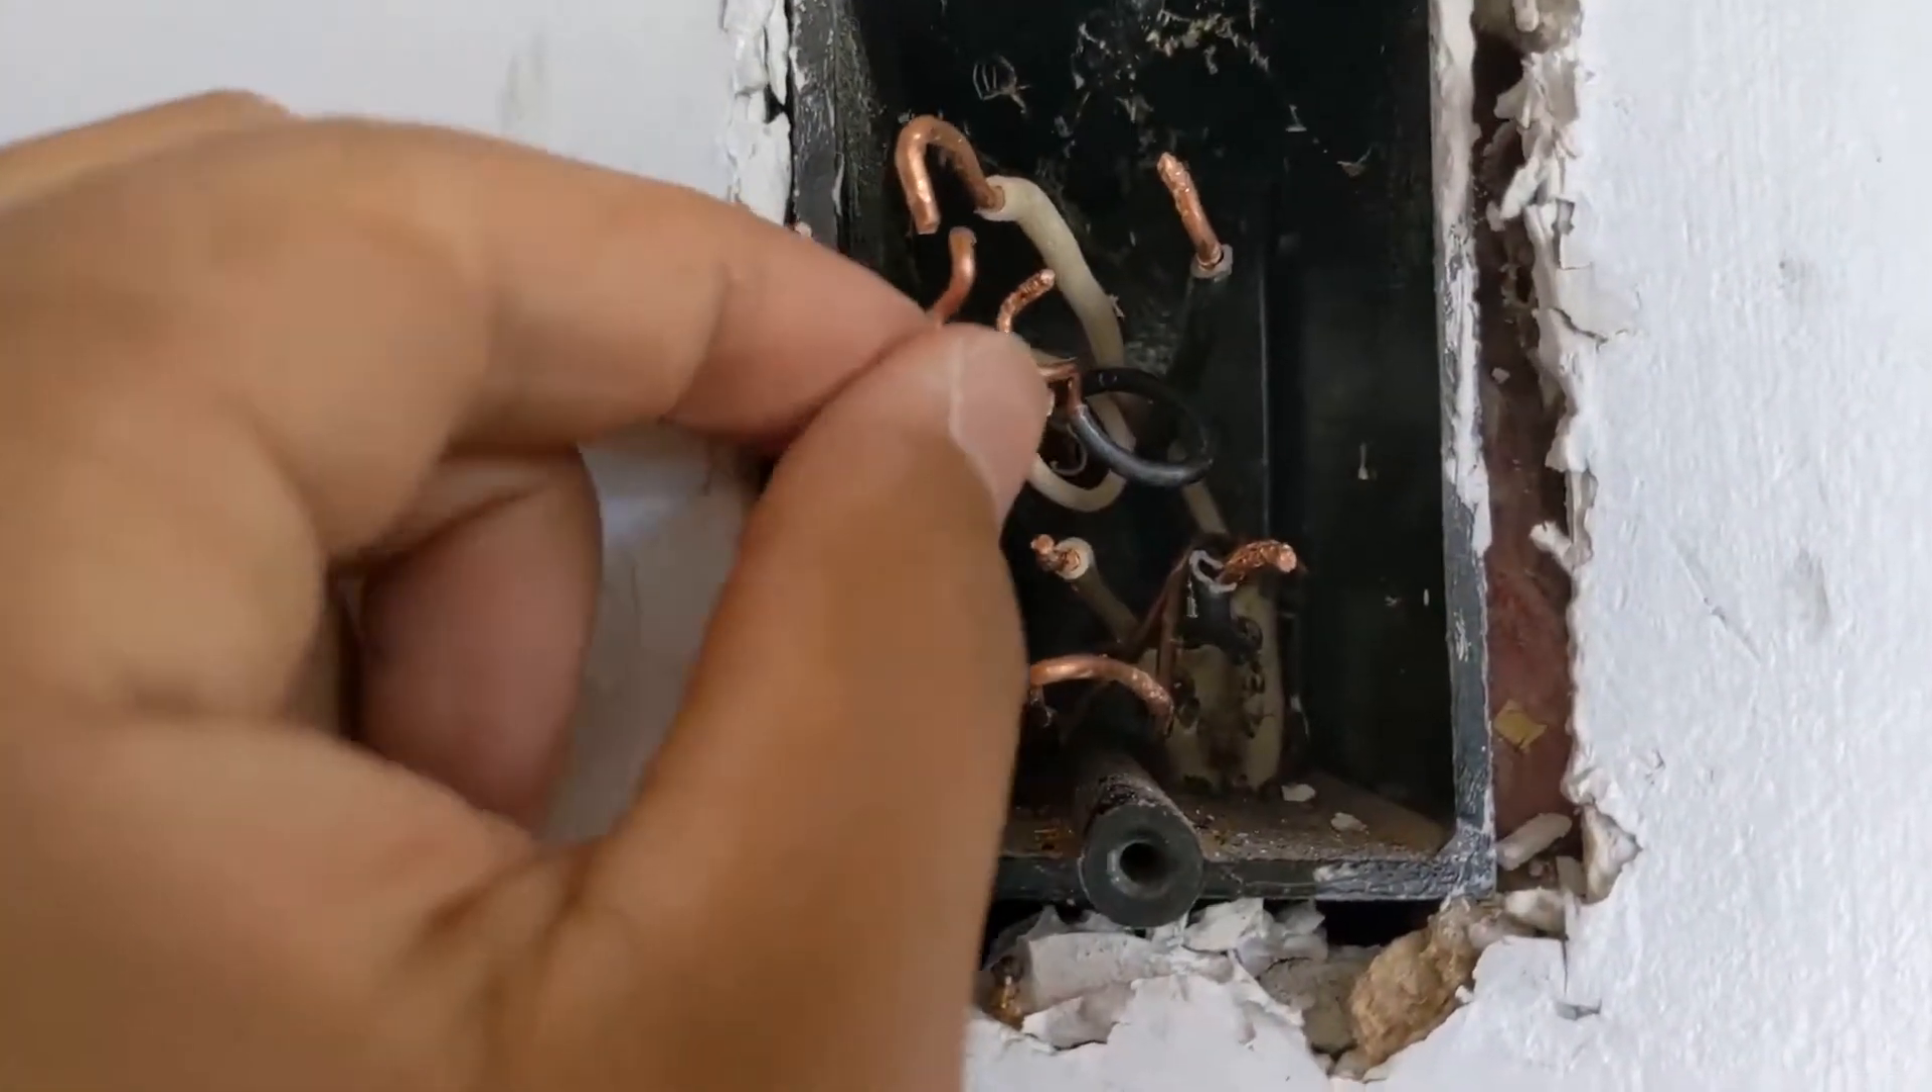All right, so I've removed the outlet and also separated the wires.